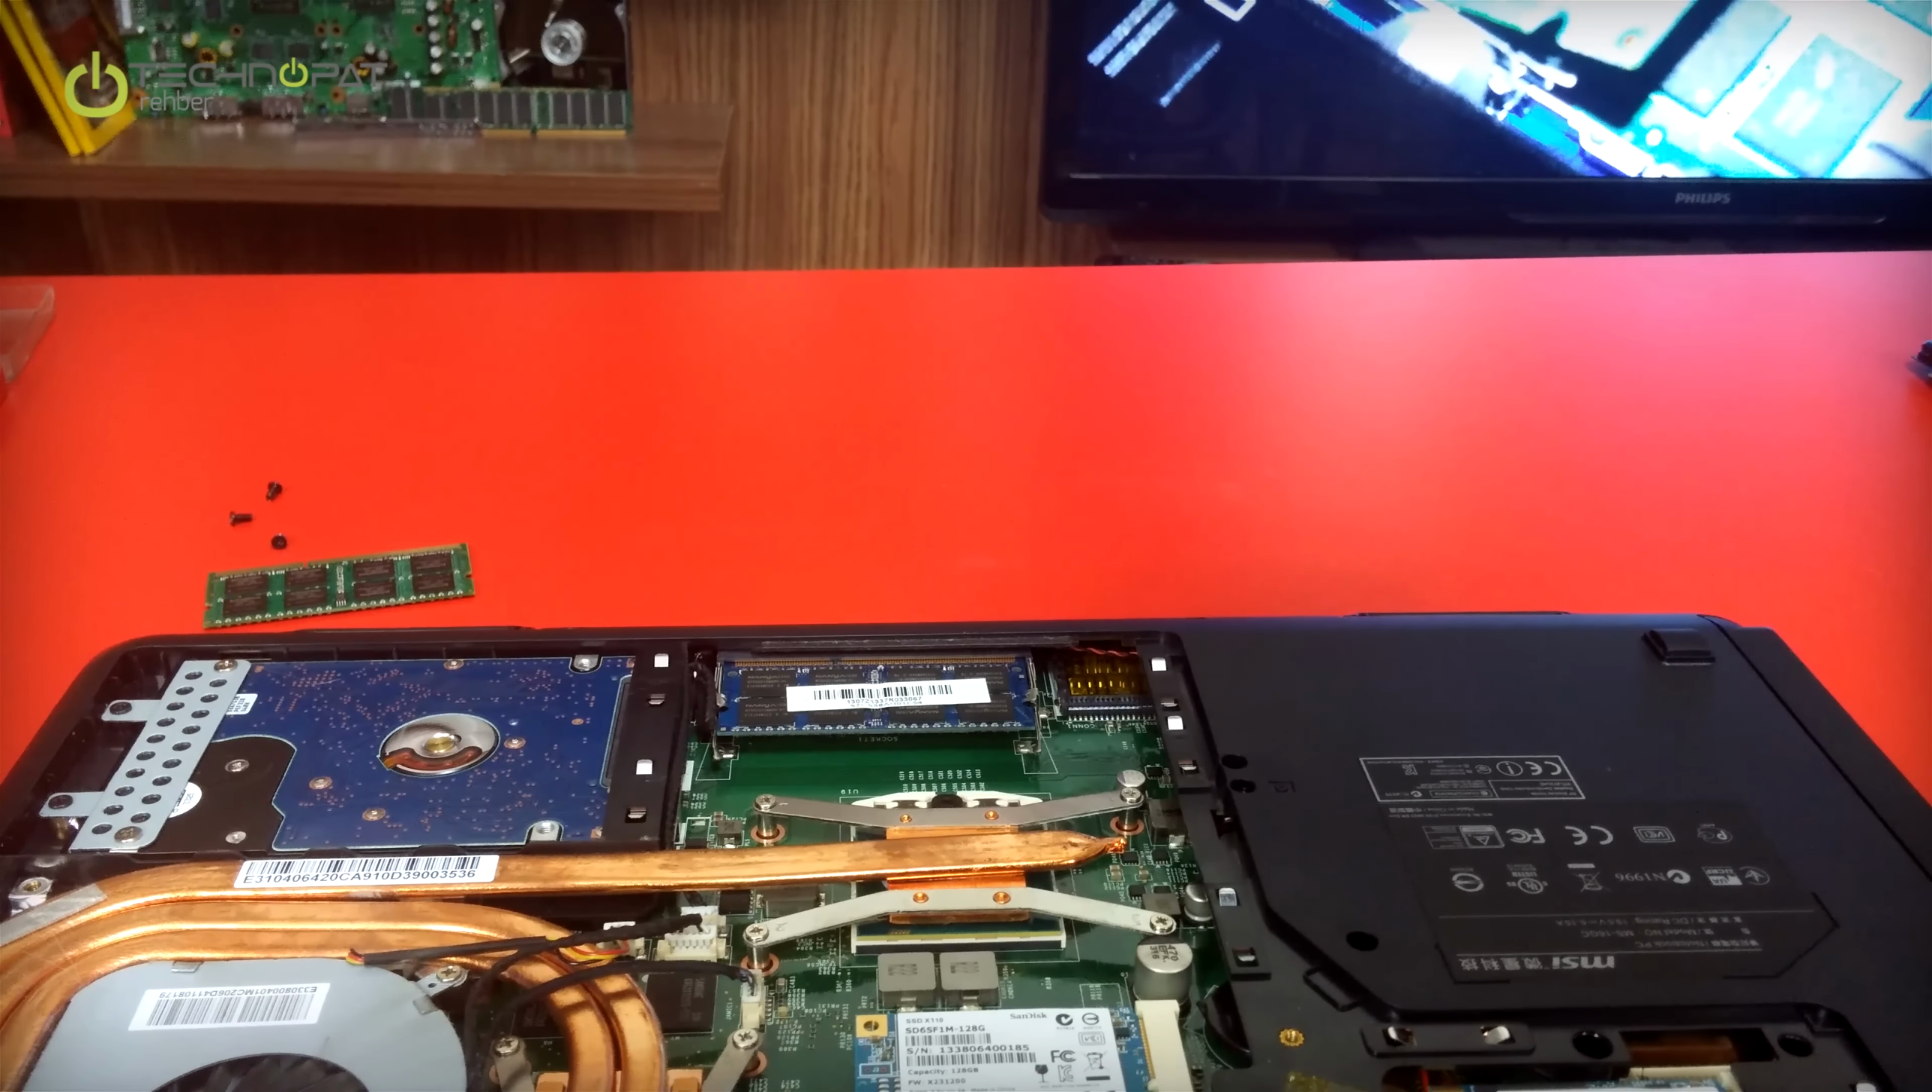Diz üstü bilgisayarı açtık. Karşımızda takılı olan RAM var.